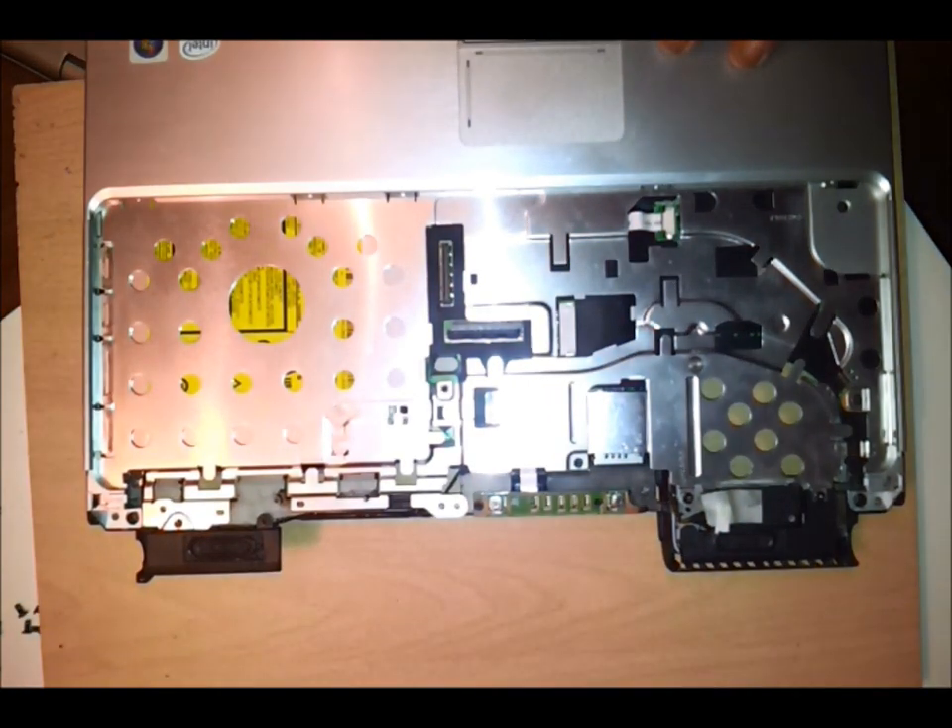Okay, so now we're left with just the base of the laptop.